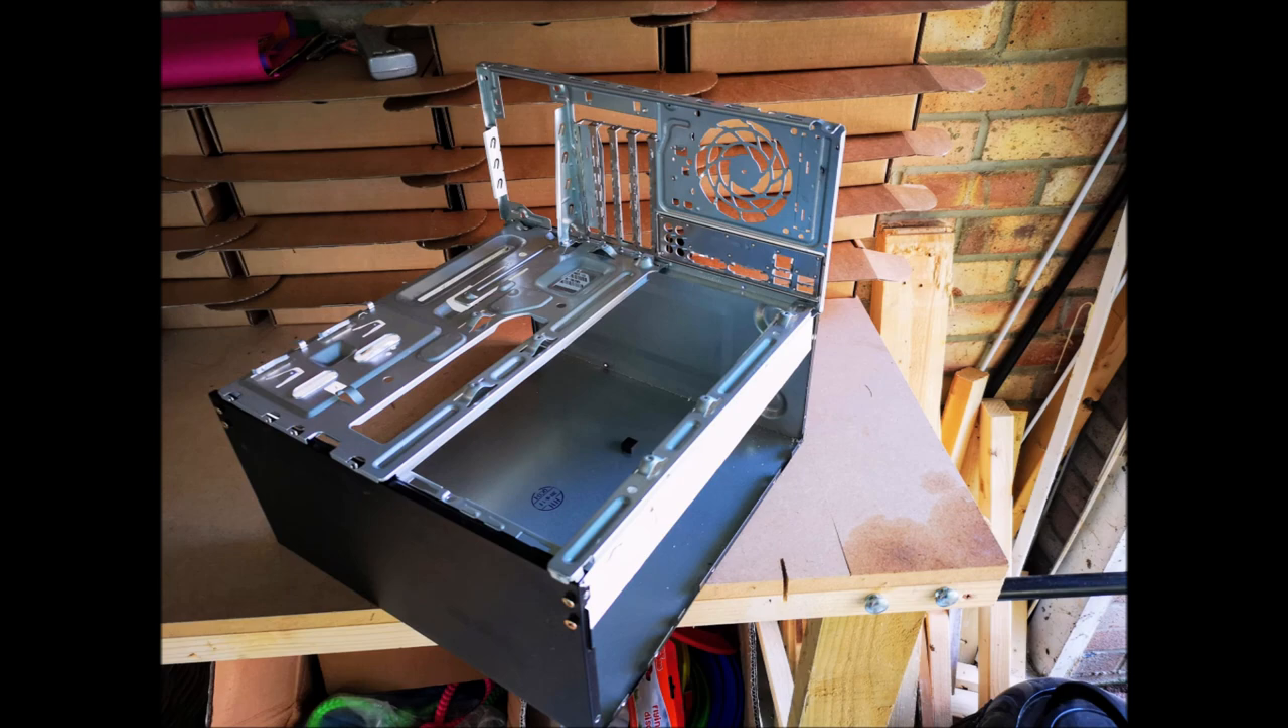On top of that I took the inside of the PC which was now loose and screwed it to the top. This is now the test bench bed.